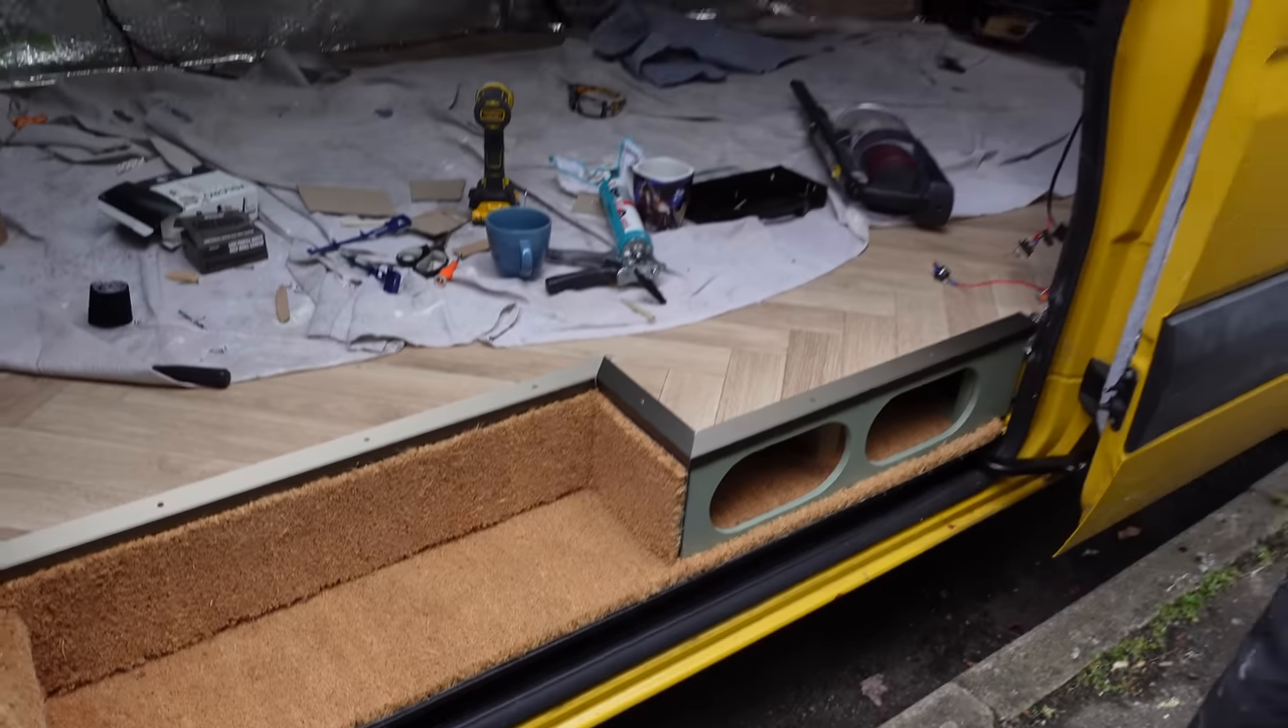Yeah the floor is complete trim is all done it goes just around there.